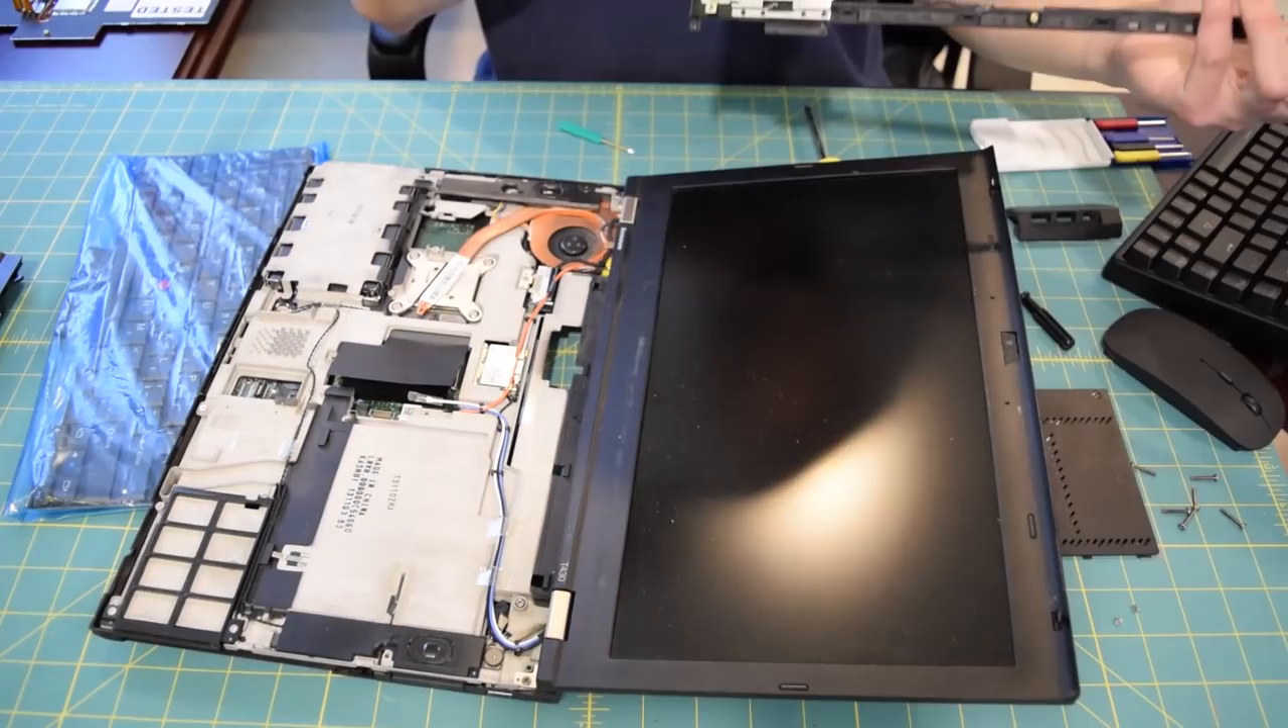So as you guys can see, the old palm rest has been removed.